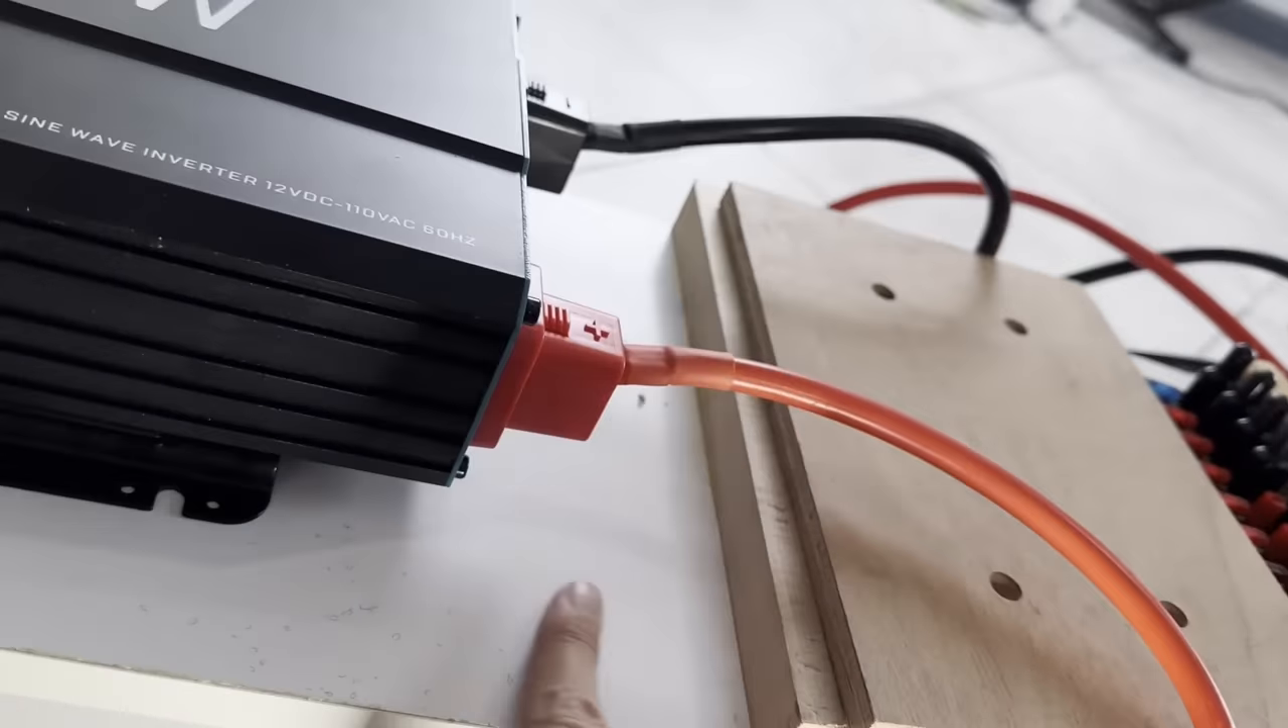I glued on an extra piece of wood just to make sure that nothing would slide this way.